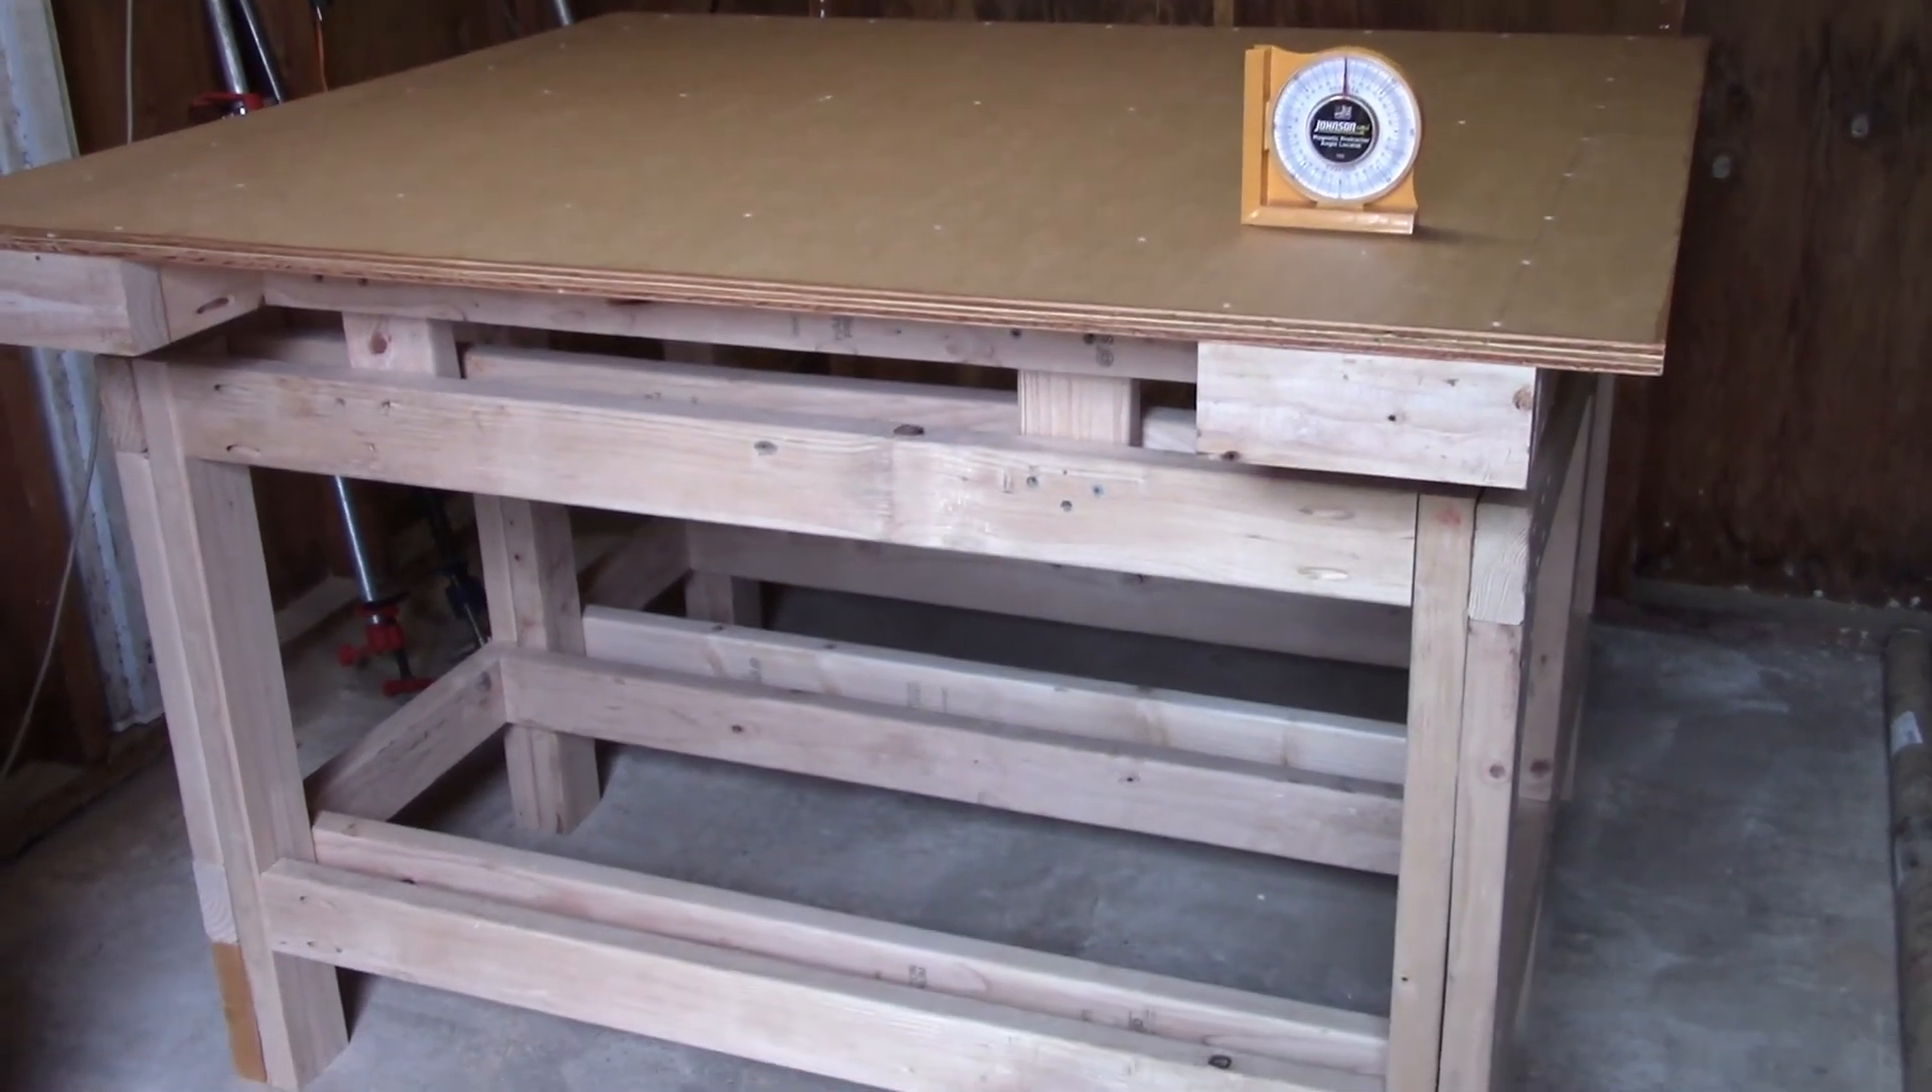Now you'll see that I don't have the shelves mounted down below yet and I don't have that center portion cut out yet but other than that we are basically finished with the tabletop.